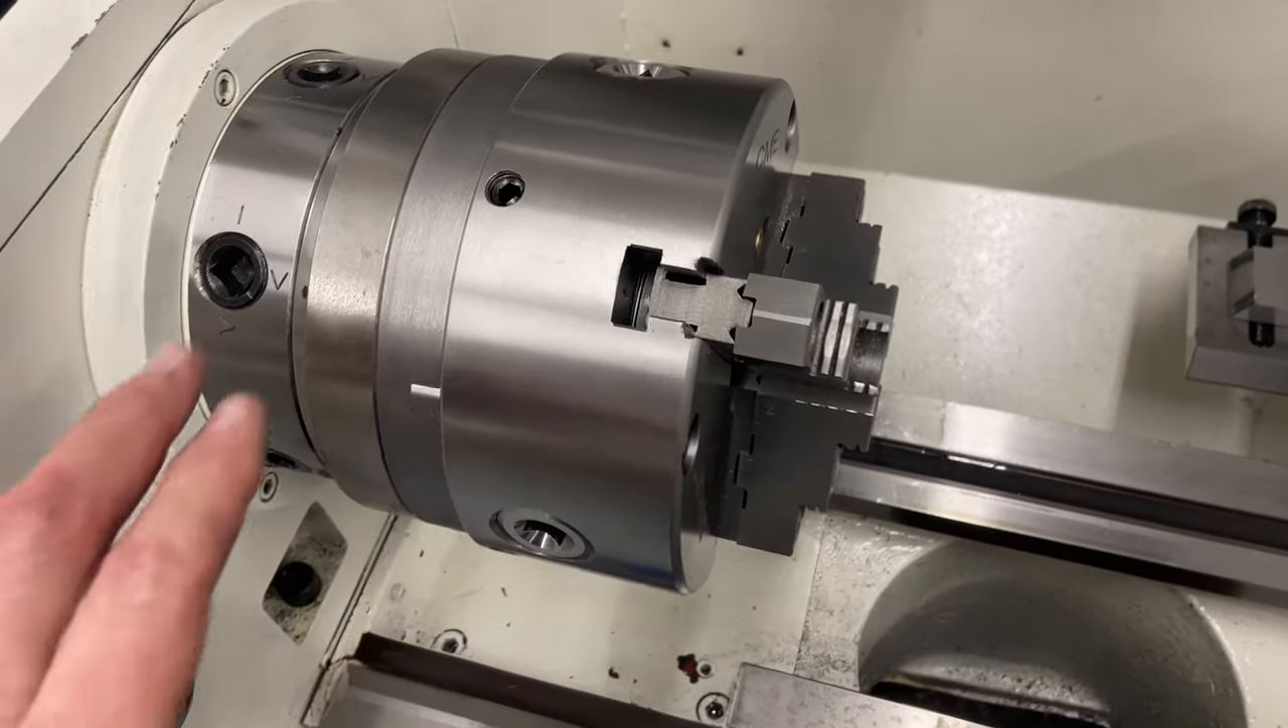I've got the chuck assembled up on the back plate and installed.